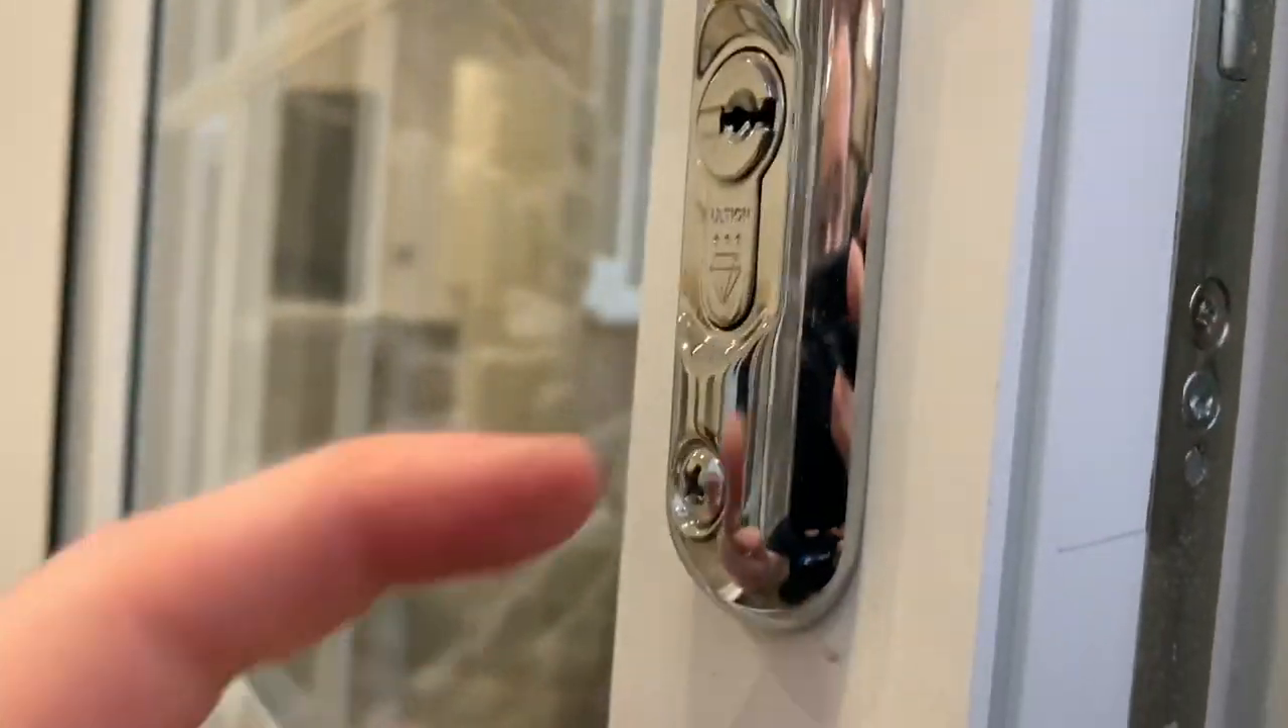And that and that is your new lock cylinder in.